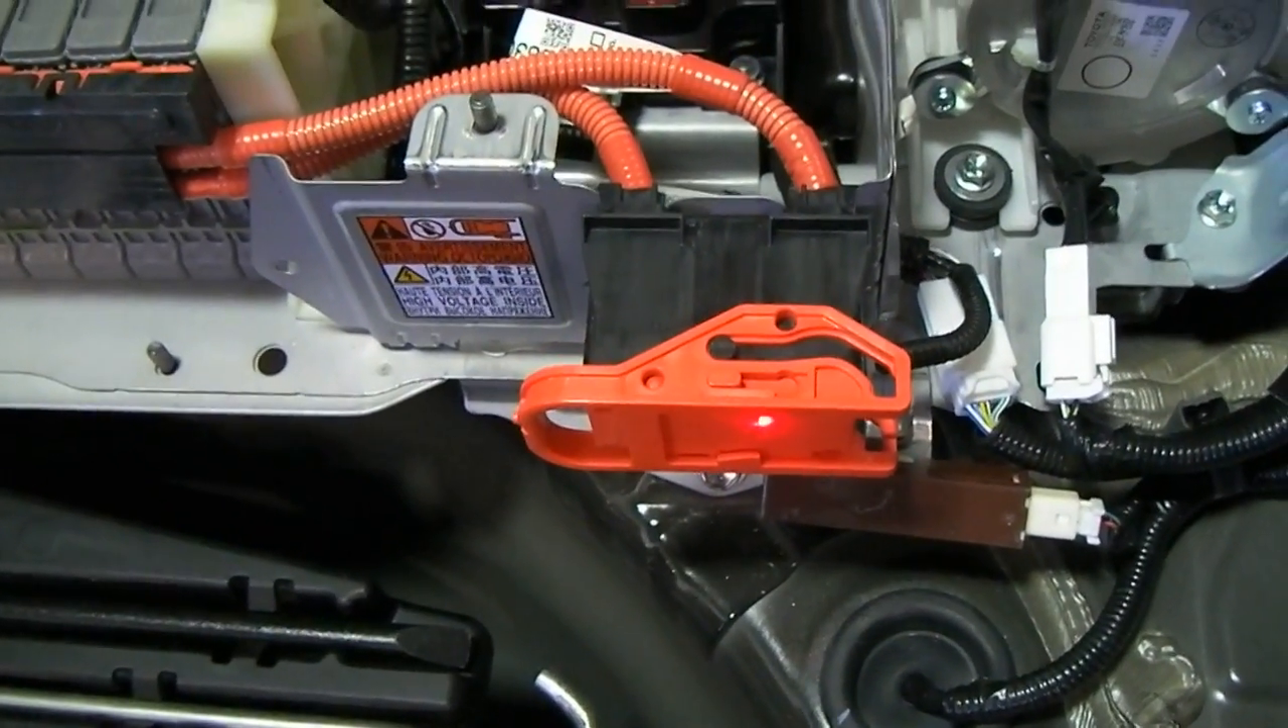With this cover off the battery is active because this plug right here is in place.